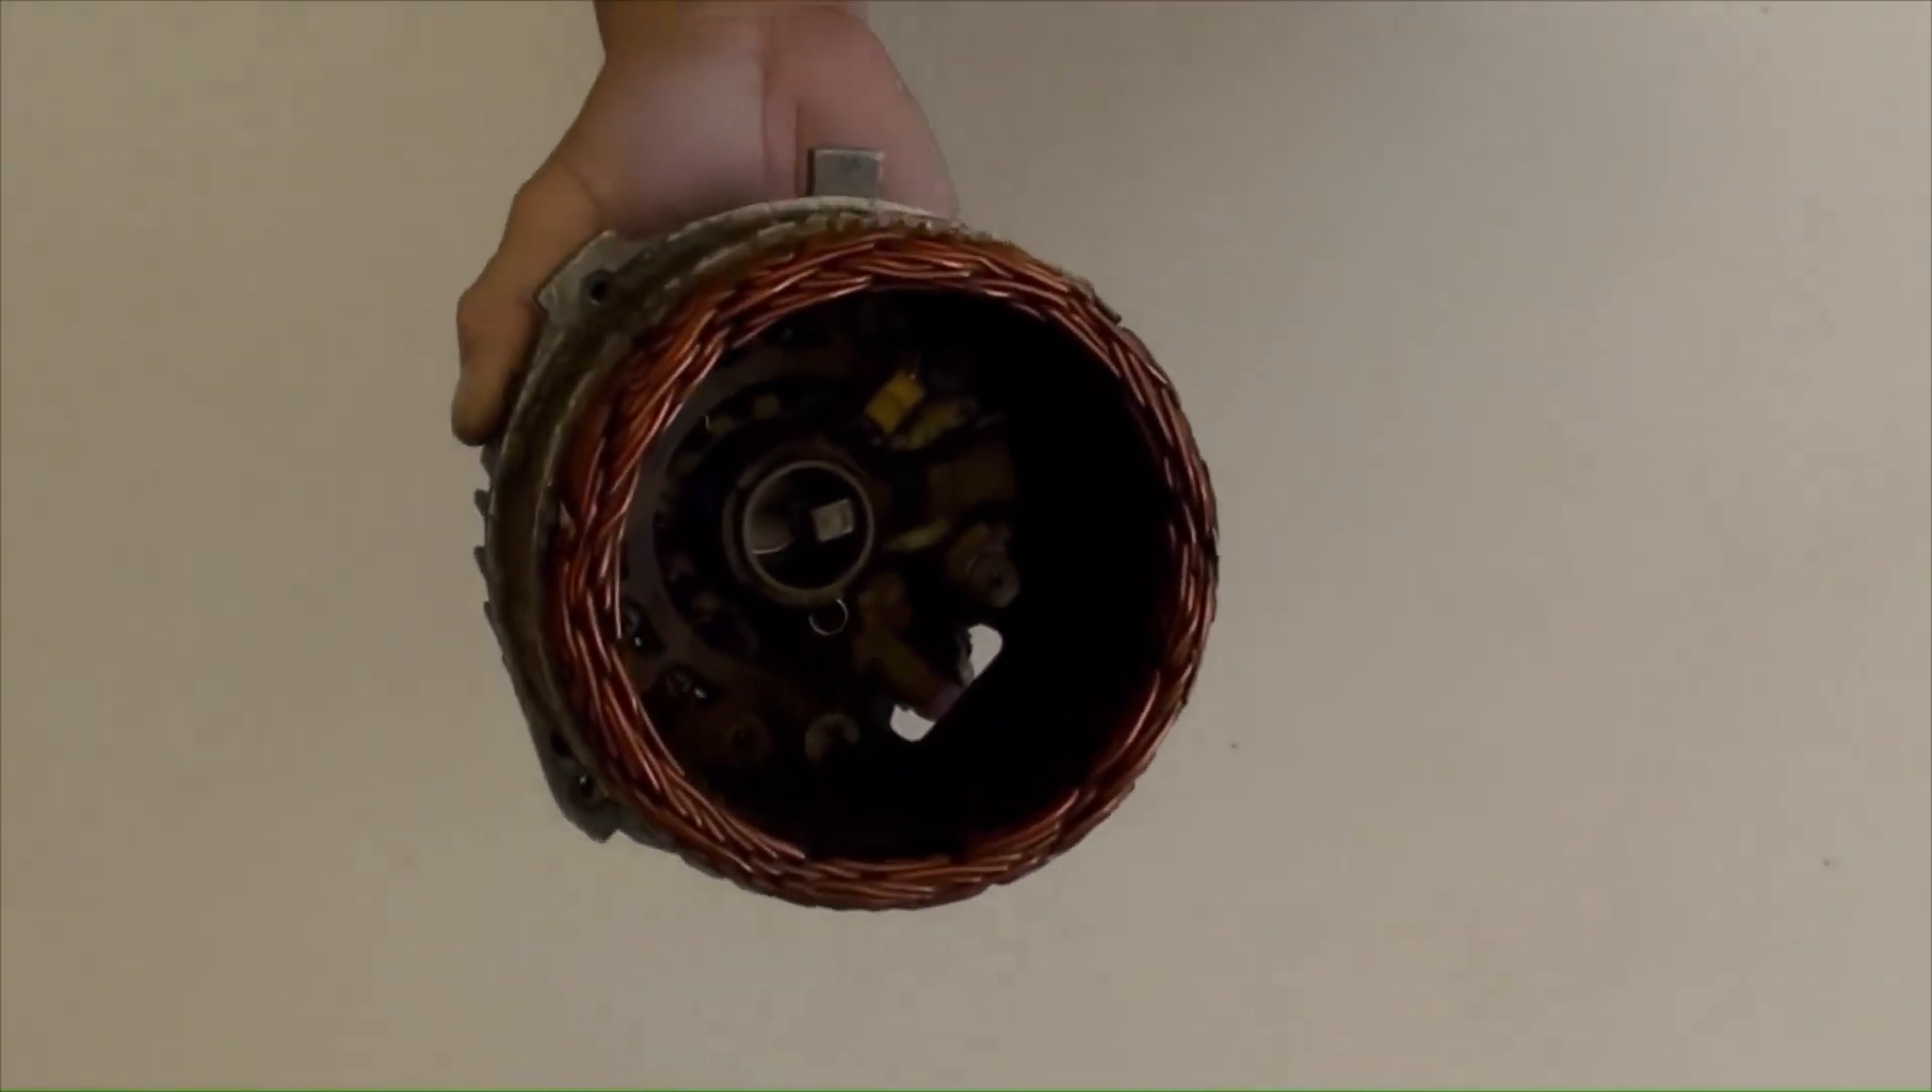The stator has been put in its position.